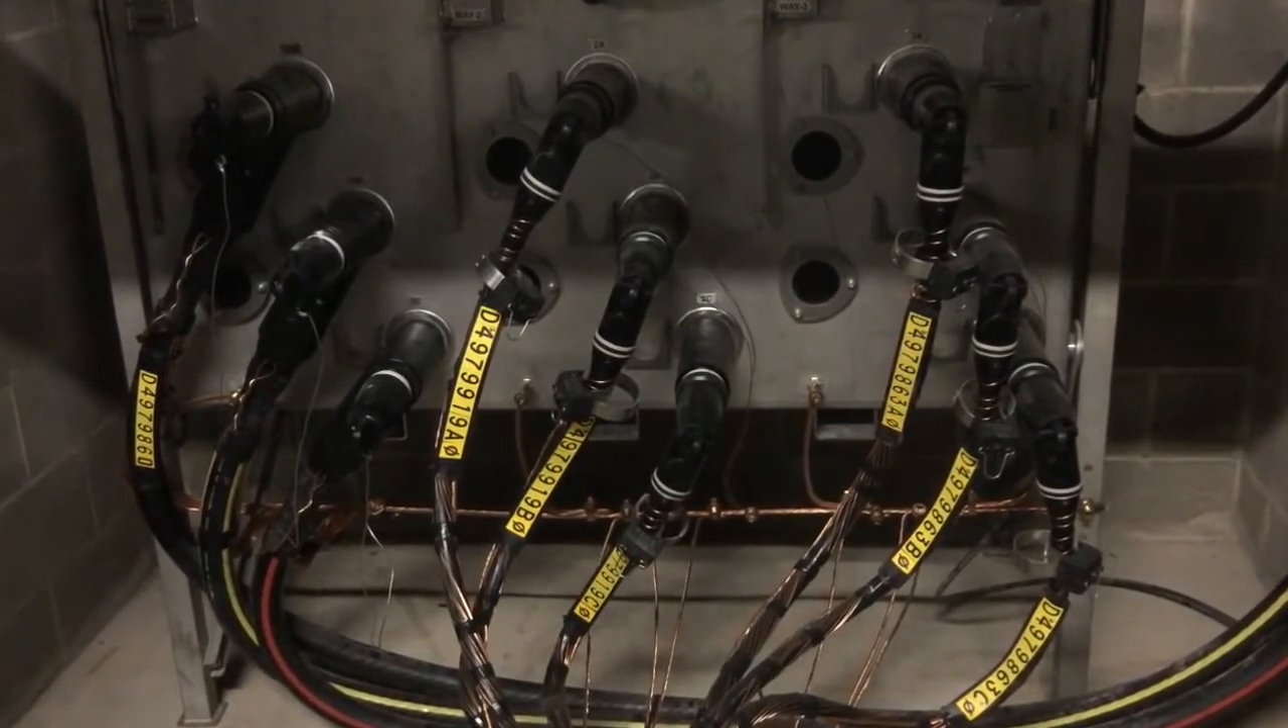And then you will see here, several days later, the completed terminations to our new solid dielectric switch installed at the Meritex Caves in Lenexa, Kansas.